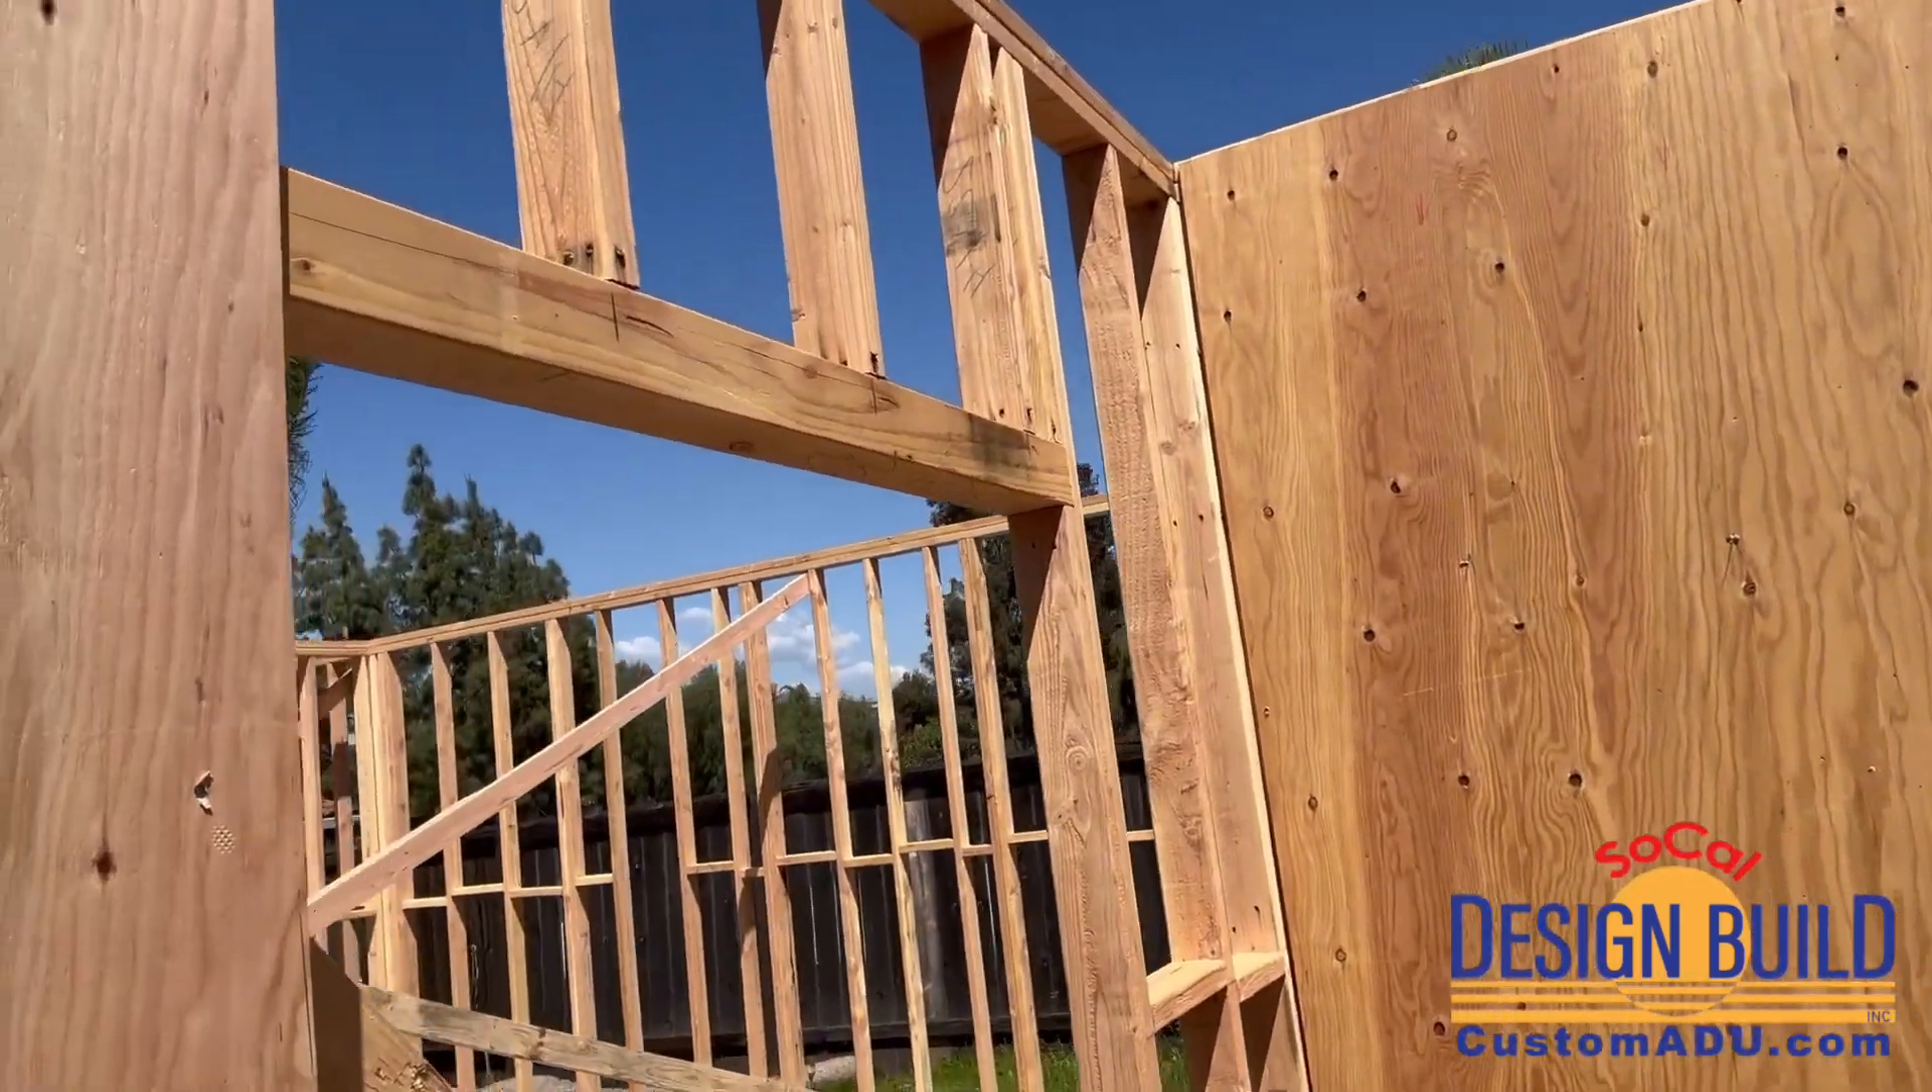You can see we still got some braces holding up the exterior walls.